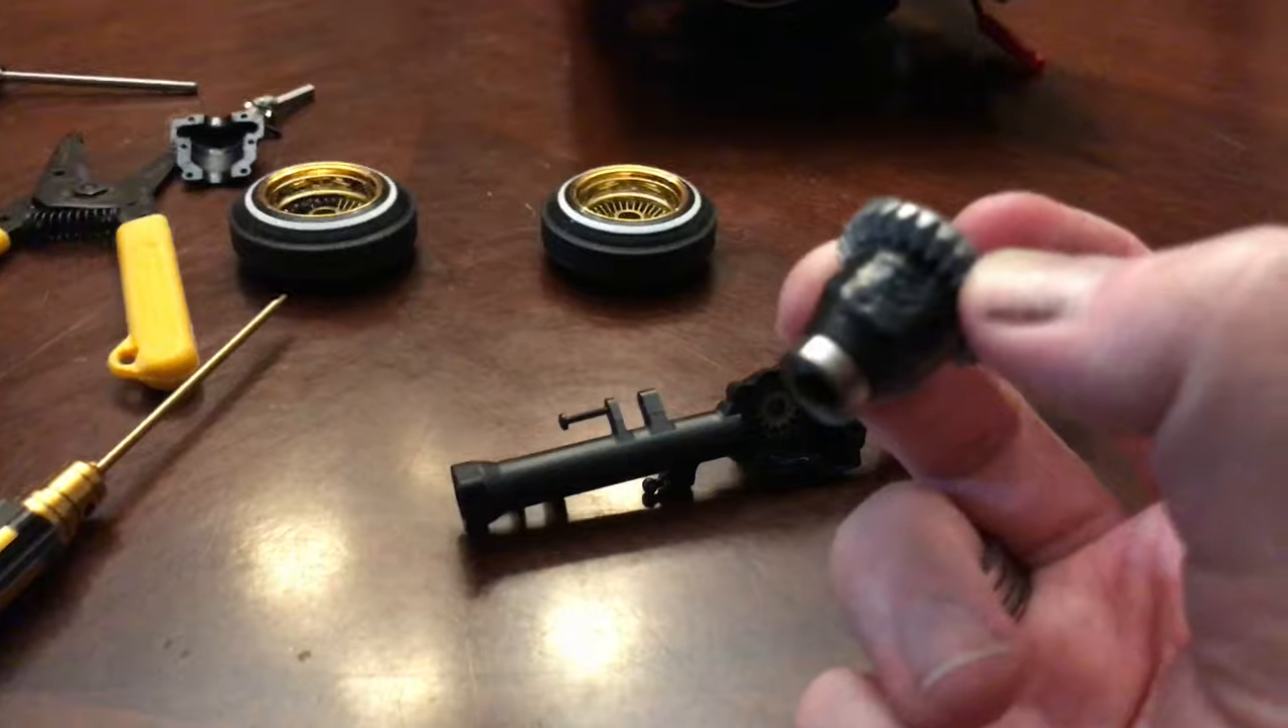All right, and that gear is out of the rear end.